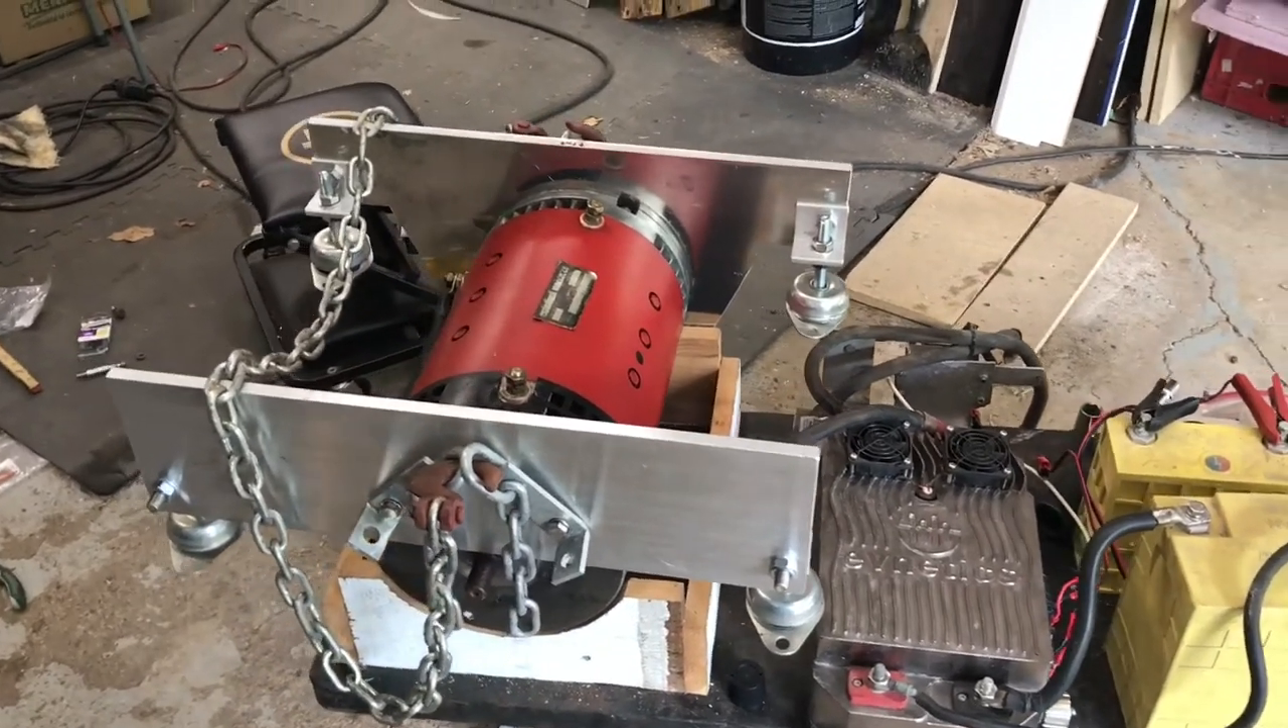The brackets are all drilled and cut and mounted.